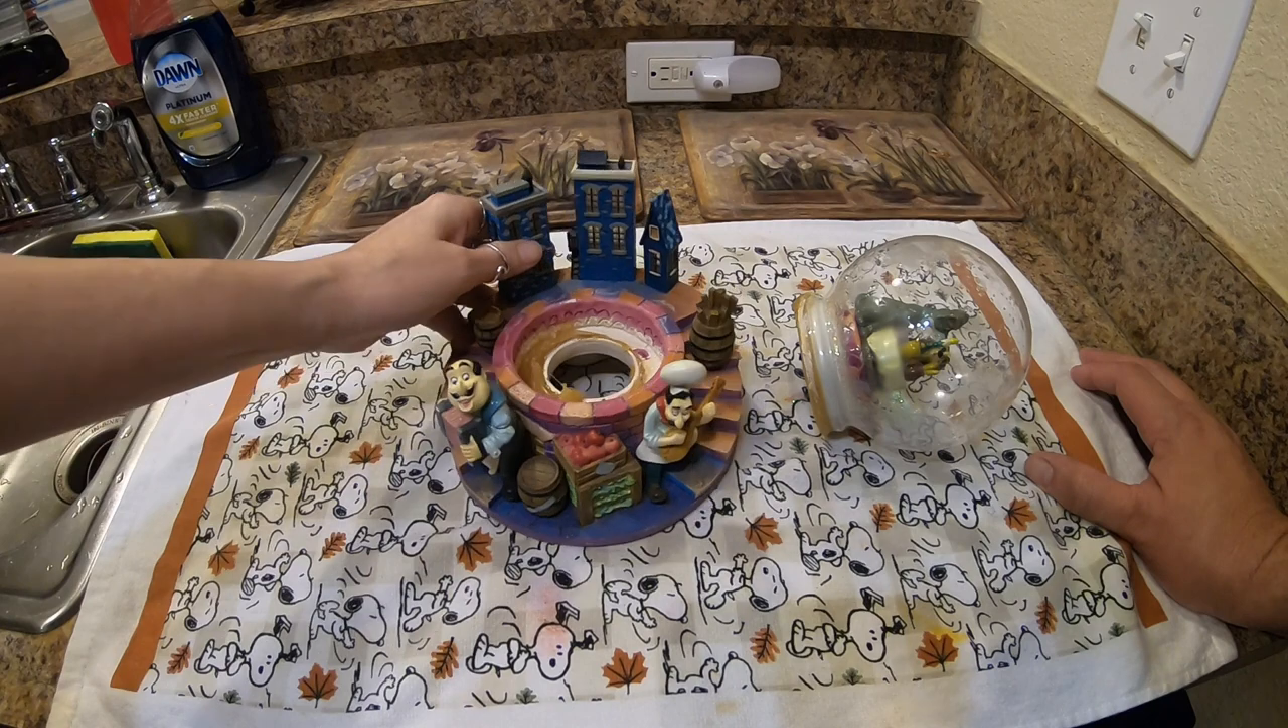All right we finally did it we got the globe off of the base.